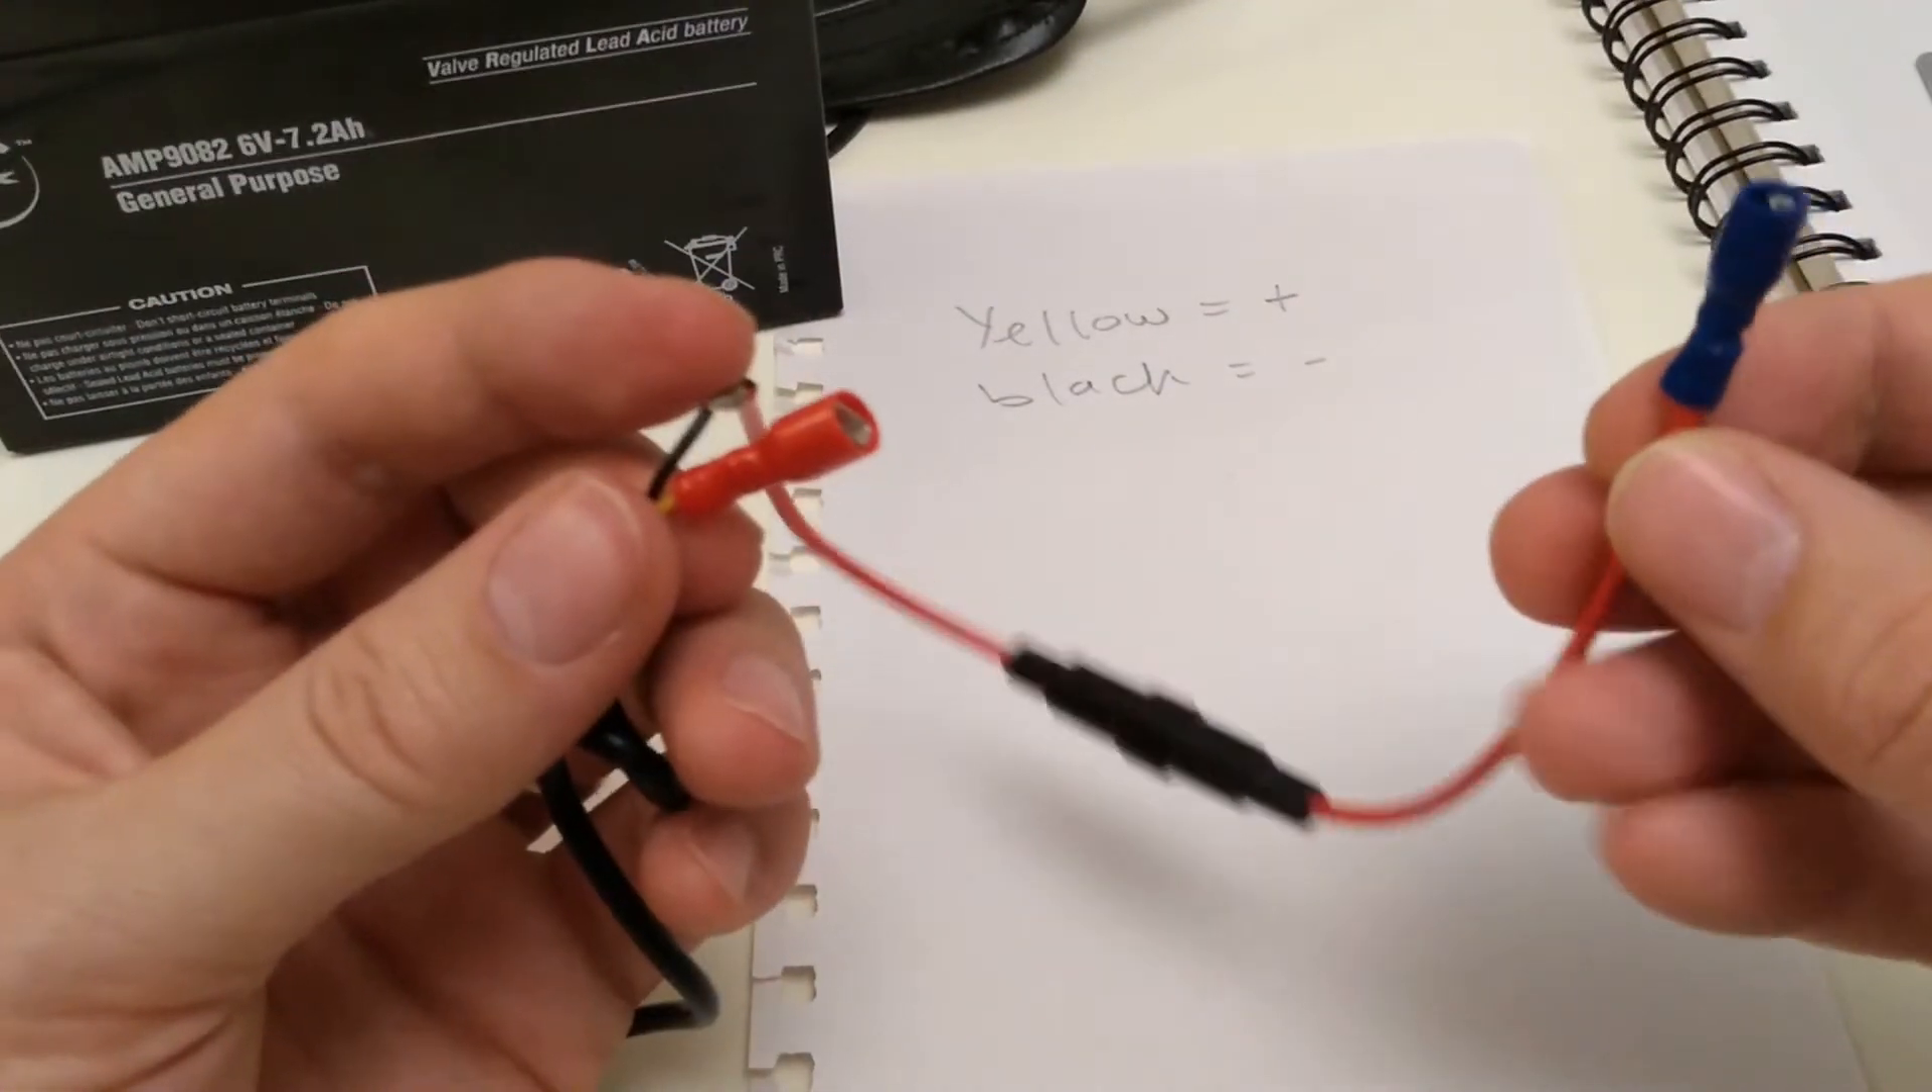Both ends of the wires should now end in the crimp connector.